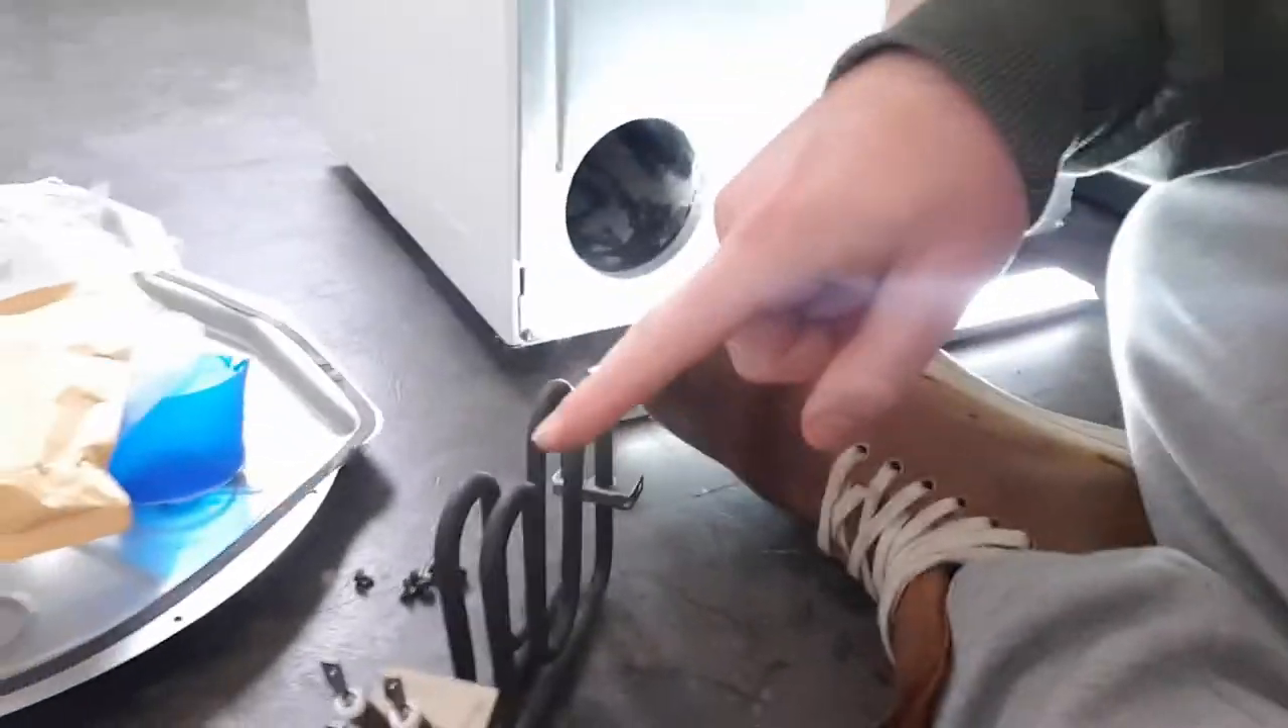Here we go the old element is out this is the old one.